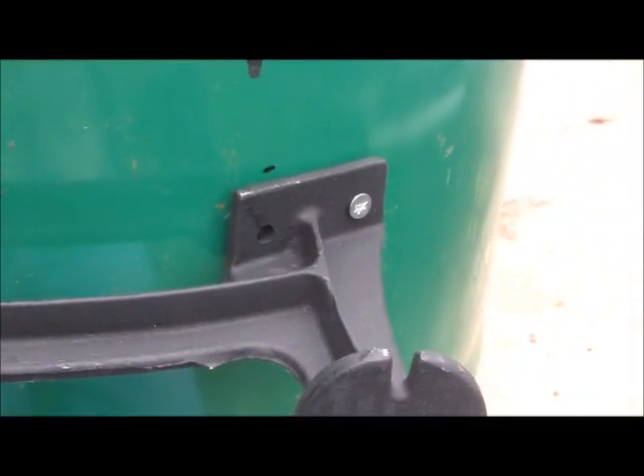I've set my legs up here, marked my holes, drilled them out, and I'm starting to bolt them on, still got to do the bottom one.